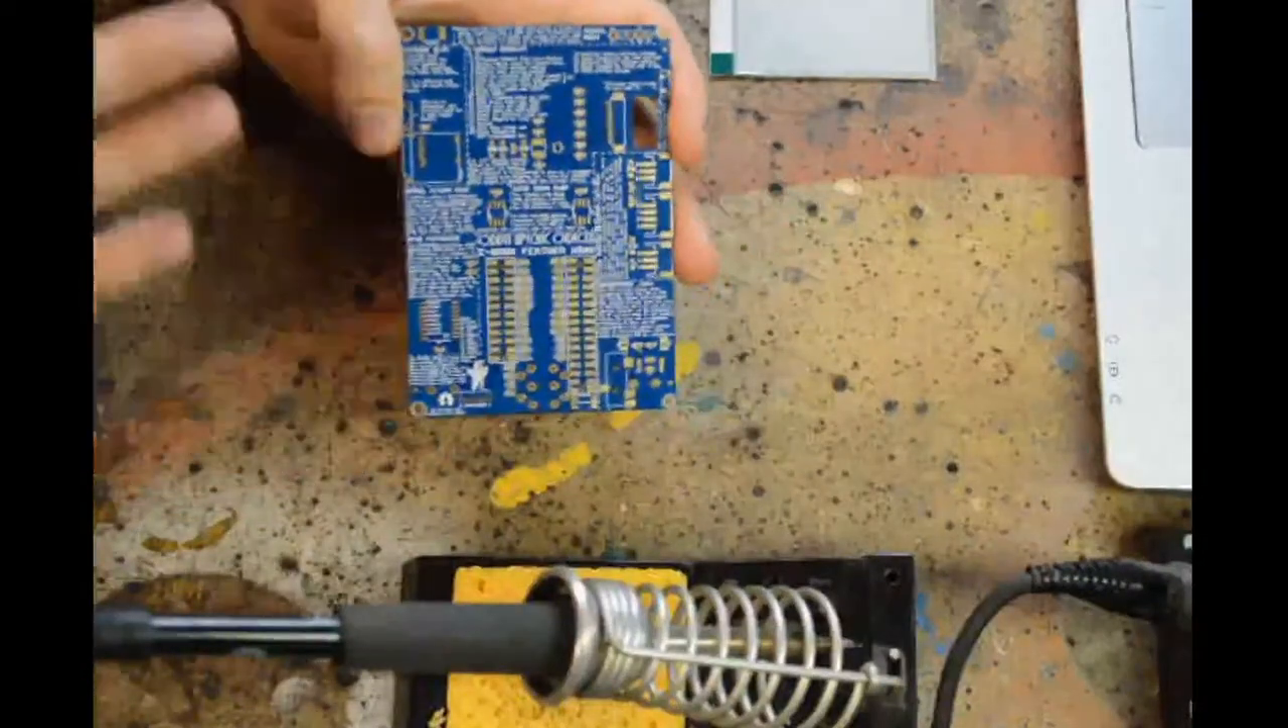So this circuit is already interconnected. It just needs different components added on top of it in order for the thing to work.